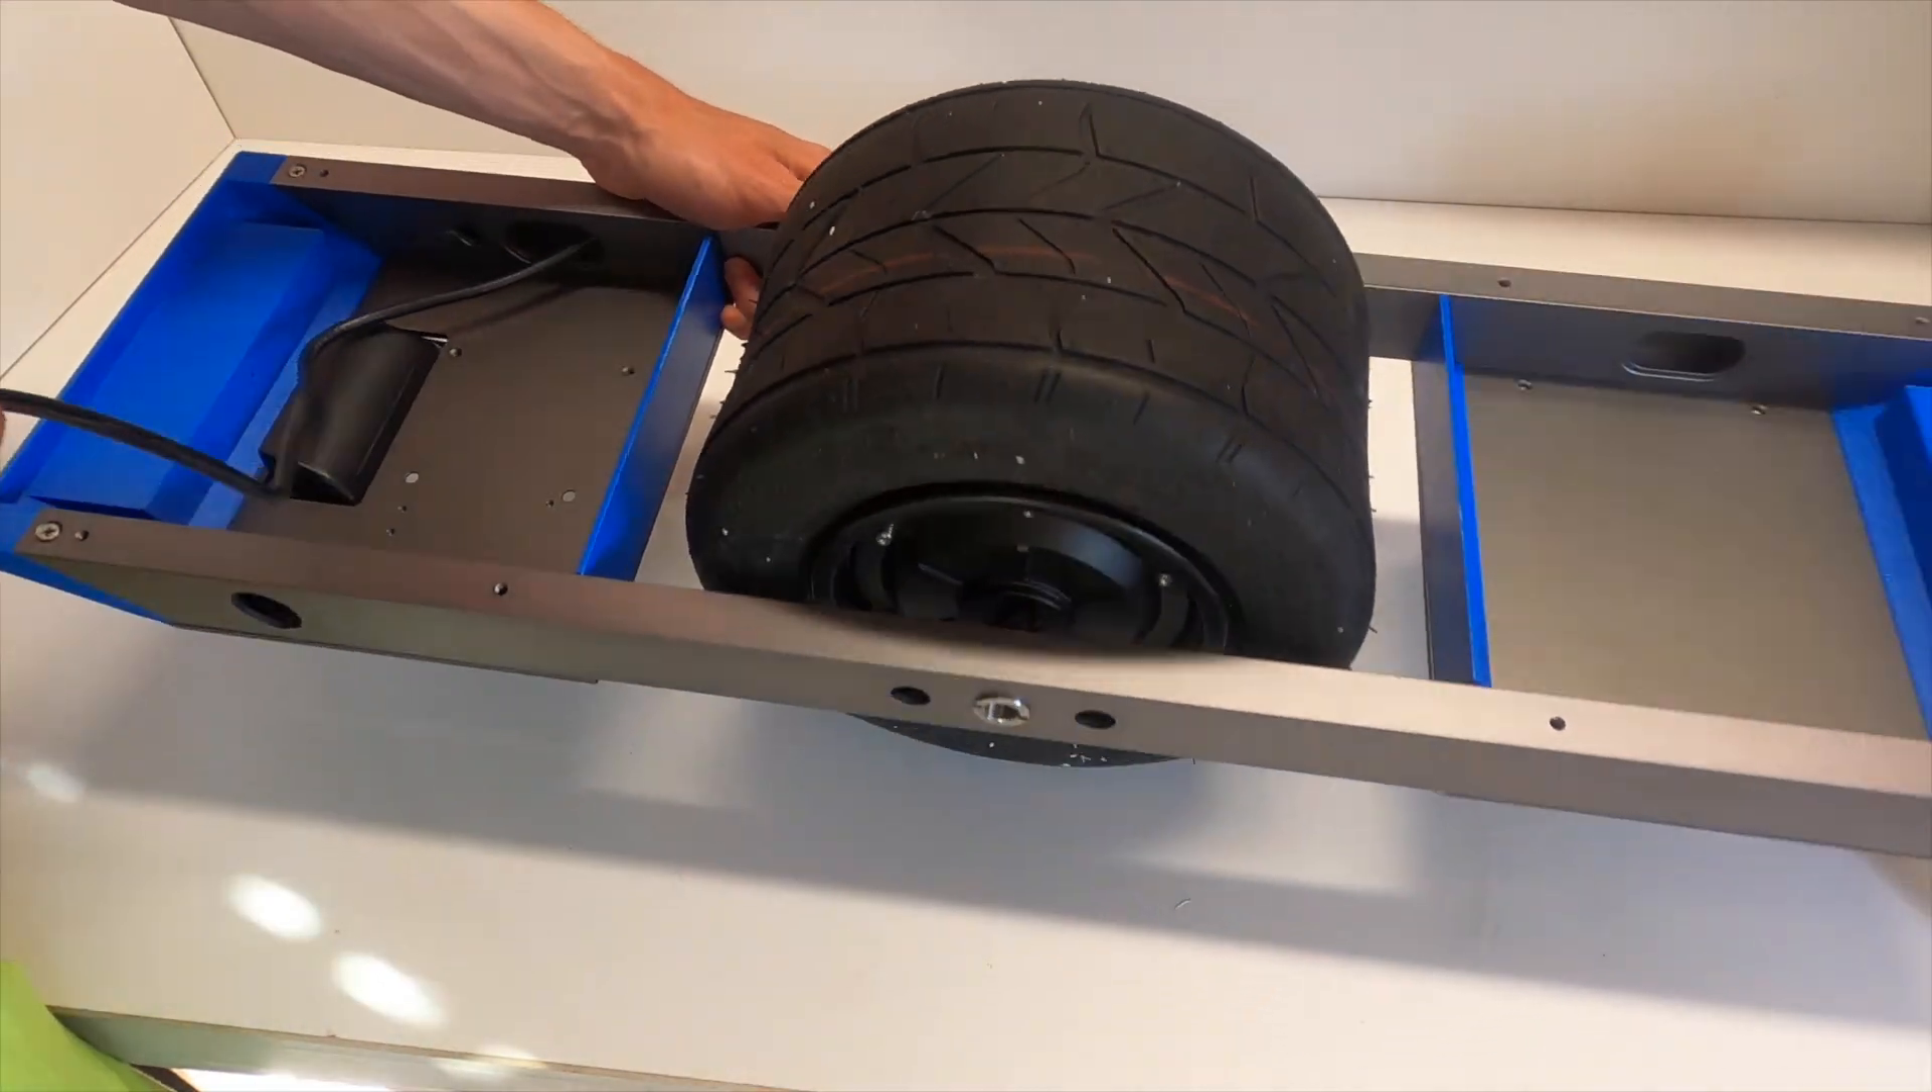Now that both metal plates on the bottom are installed we have two compartments.